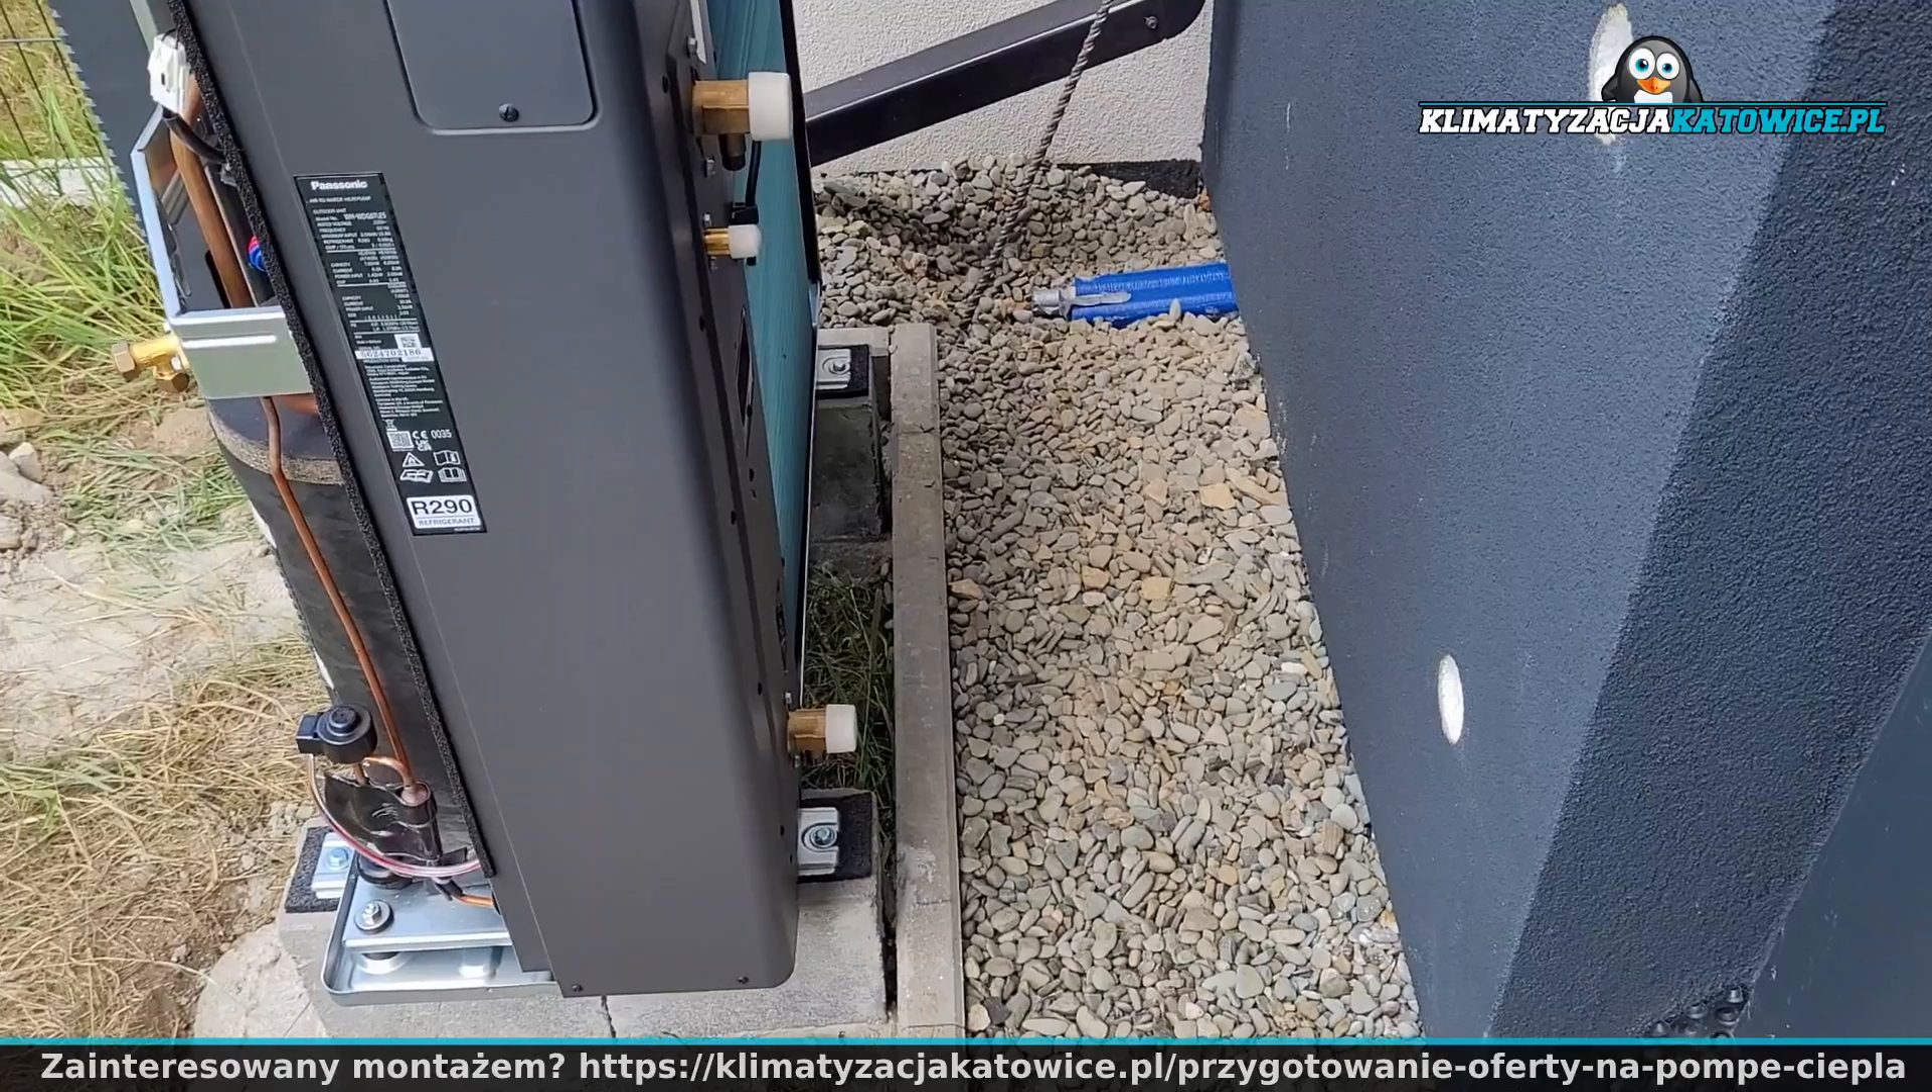Brakuje nam tutaj połączenia jeżeli chodzi o odnośnie agregatu z jednostką wewnętrzną.